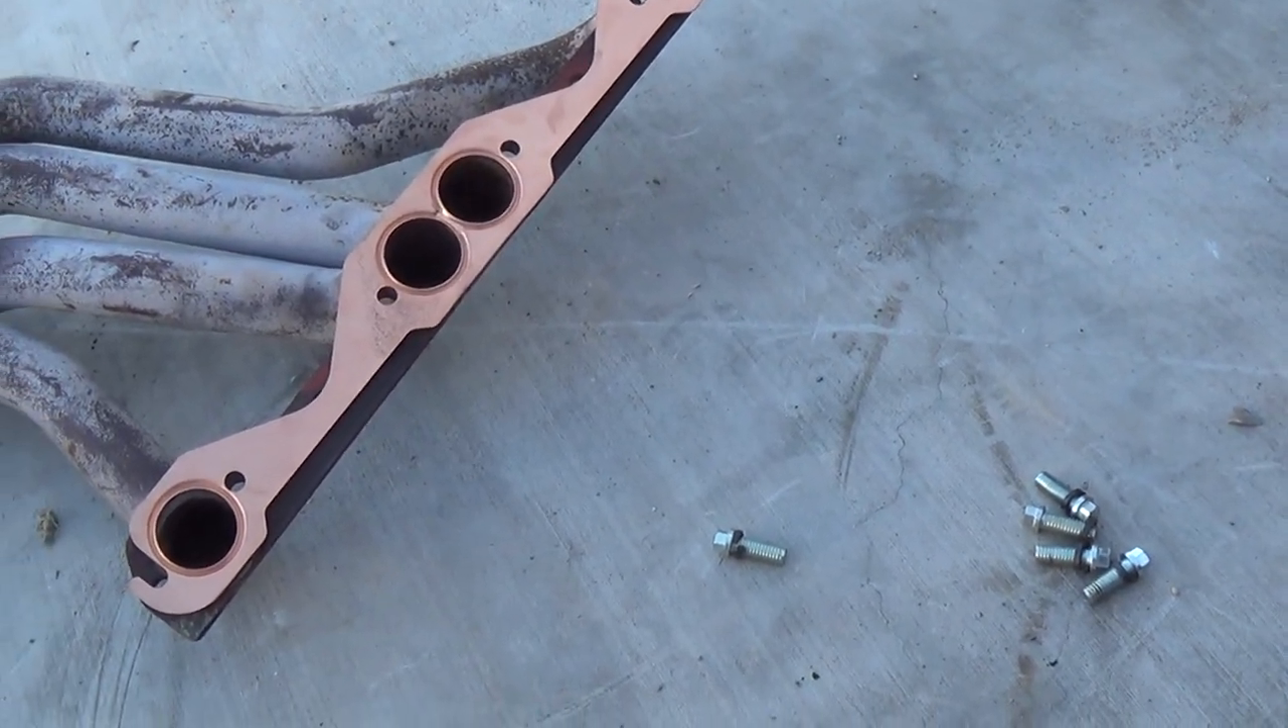As you can see these gaskets fit perfect on these headers.